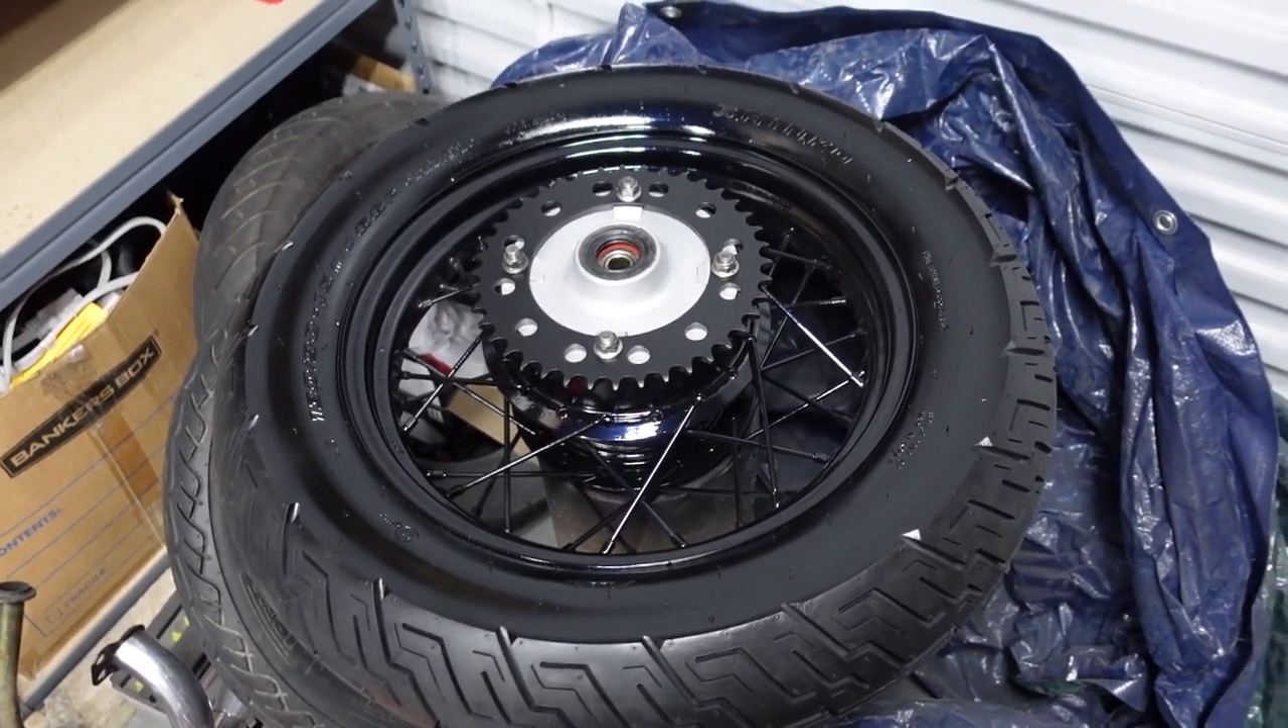I also went ahead and installed the rear sprocket on the rear wheel.